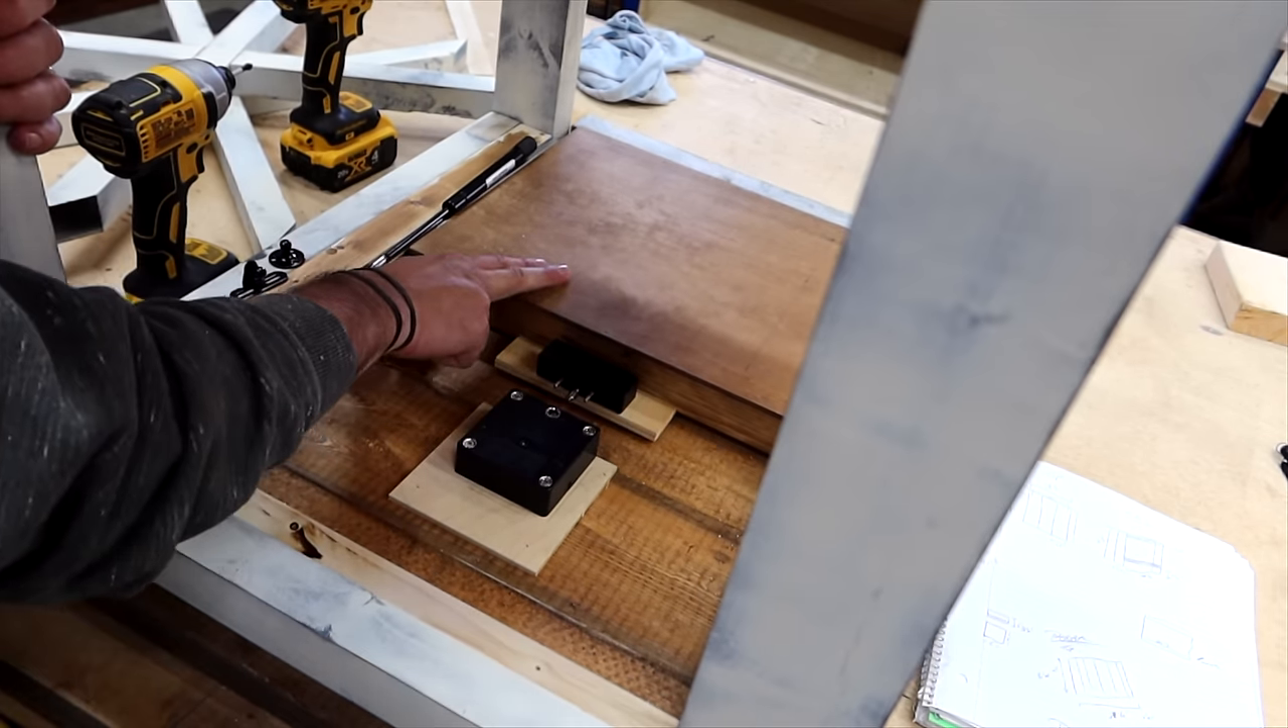So now that our lock is installed, we'll give it a little test.